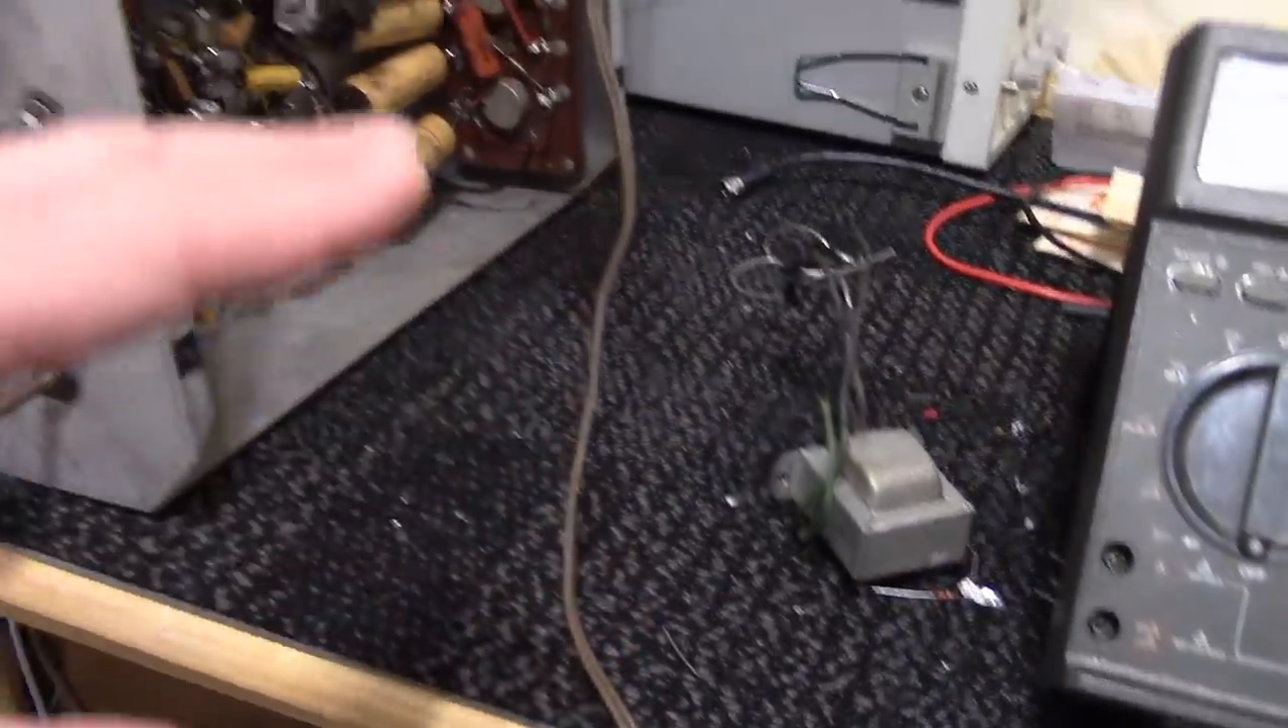The filament transformer for the tuner is still out.